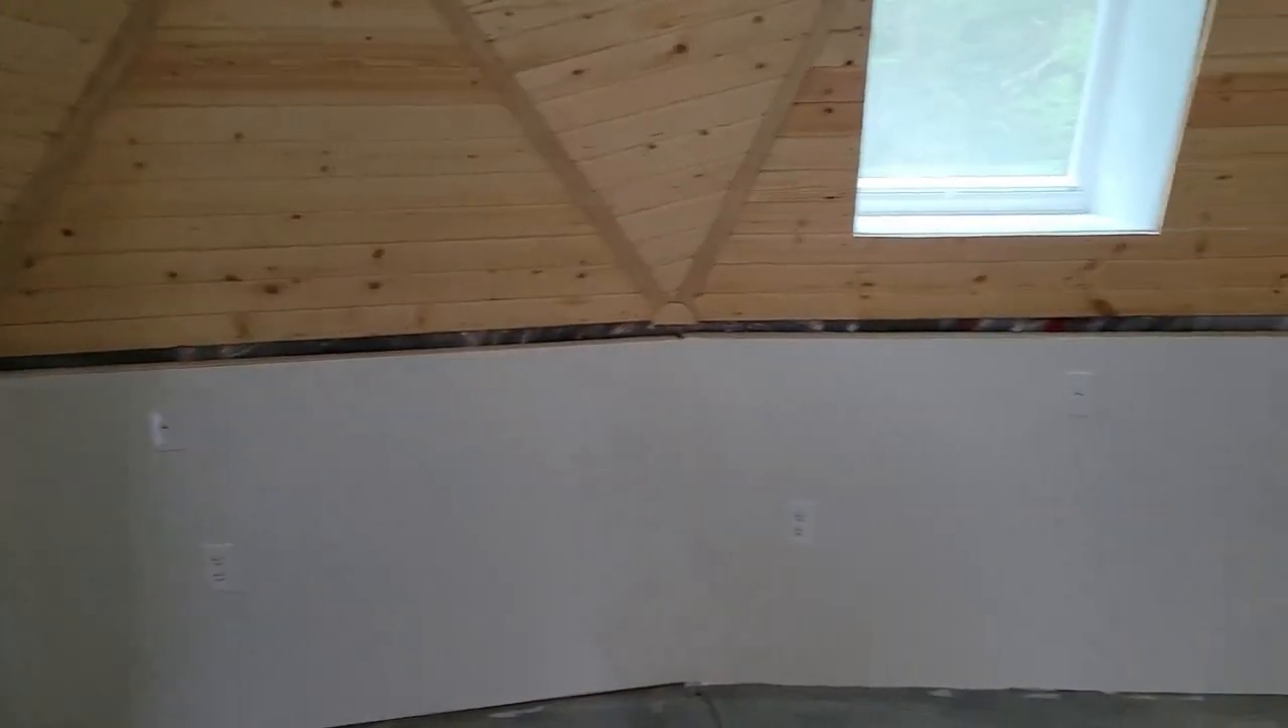The only thing we have left to do in here would be the little shelf that has to go along the top of that little knee wall.